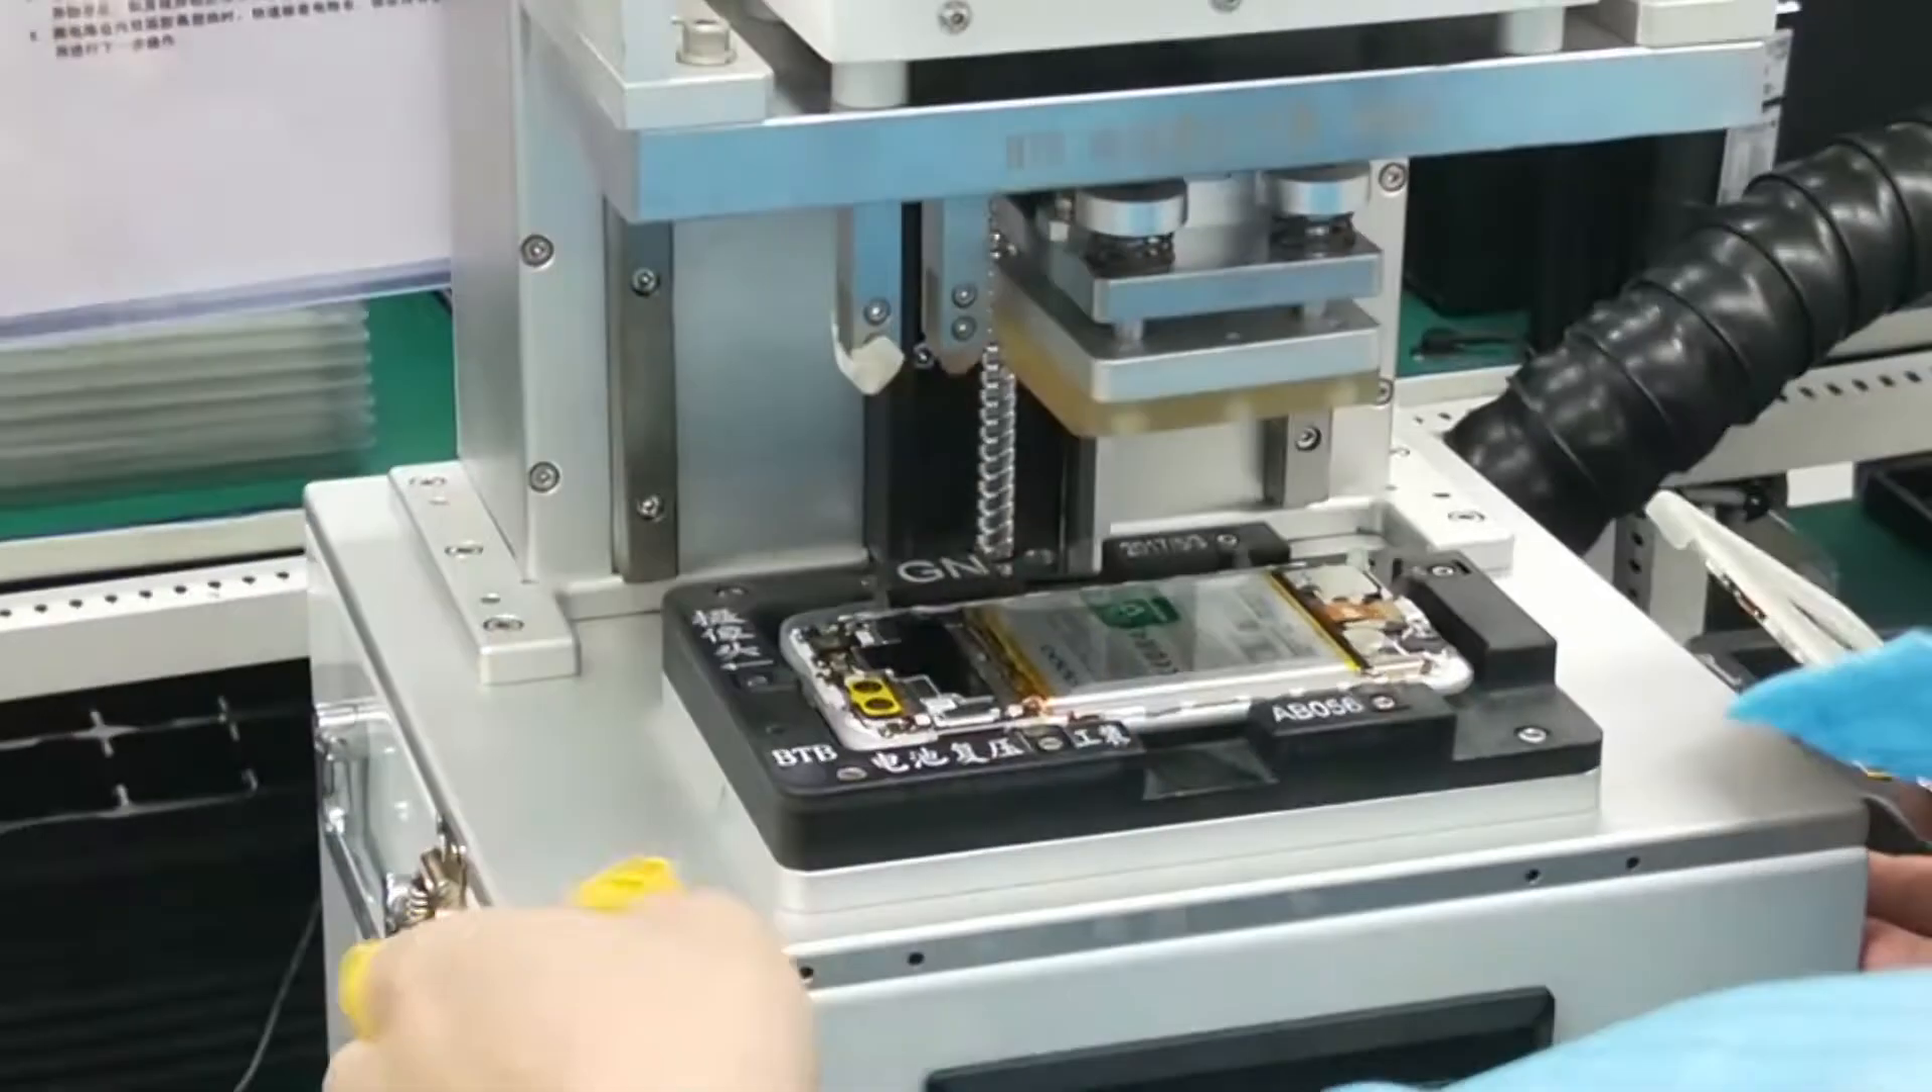The battery is in place.